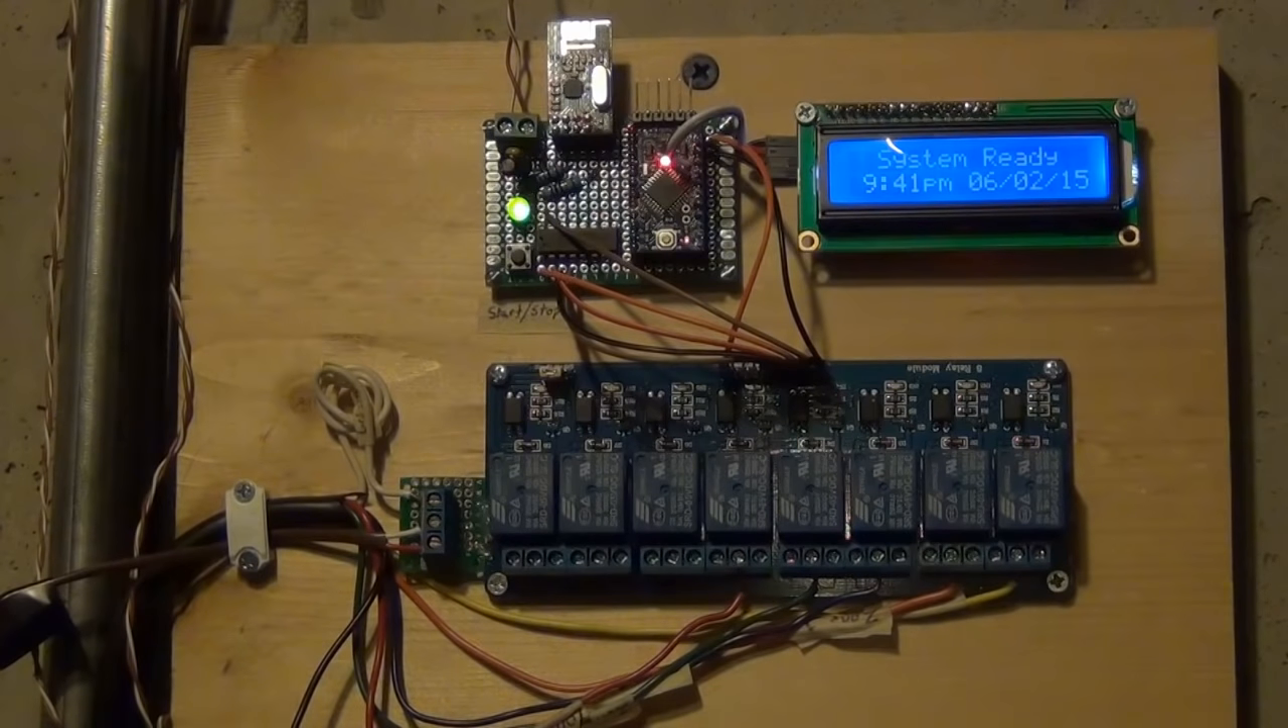Okay so here is my irrigation controller mounted to my wall. Just wanted to show you what the finished product looked like. Here's the wiring going over to my valves.